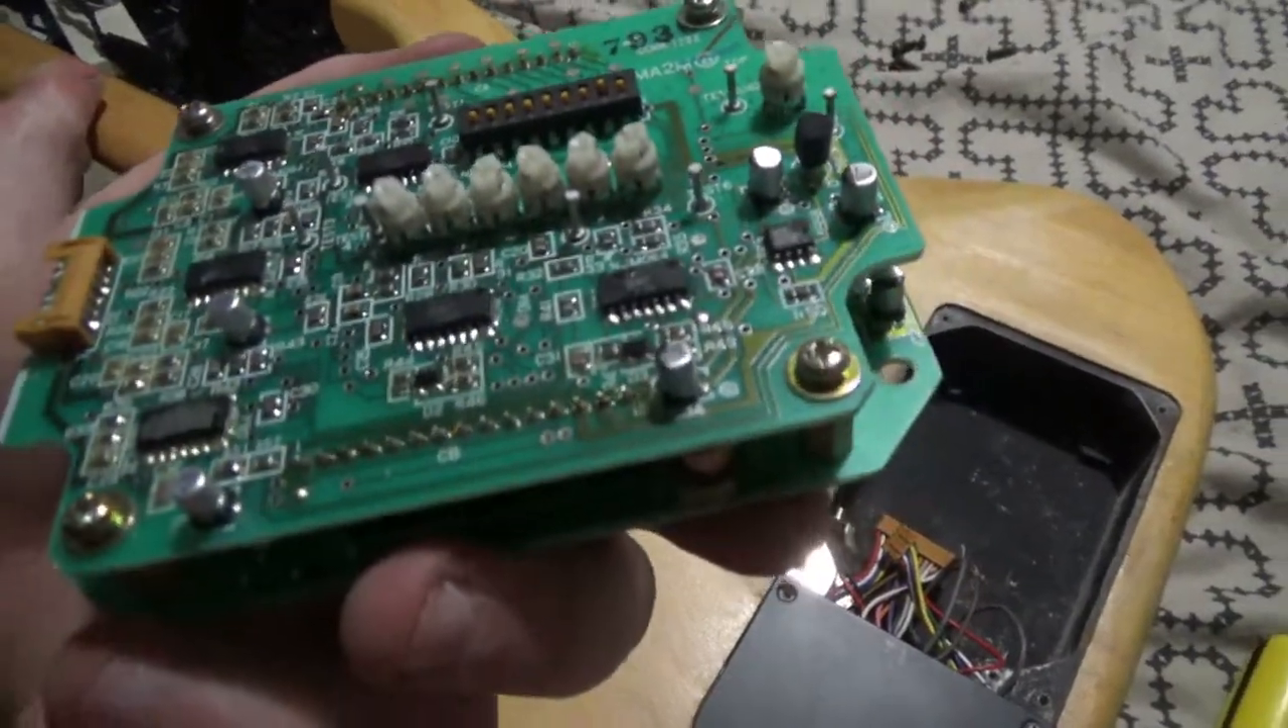The one thing I haven't put back in is the main board.